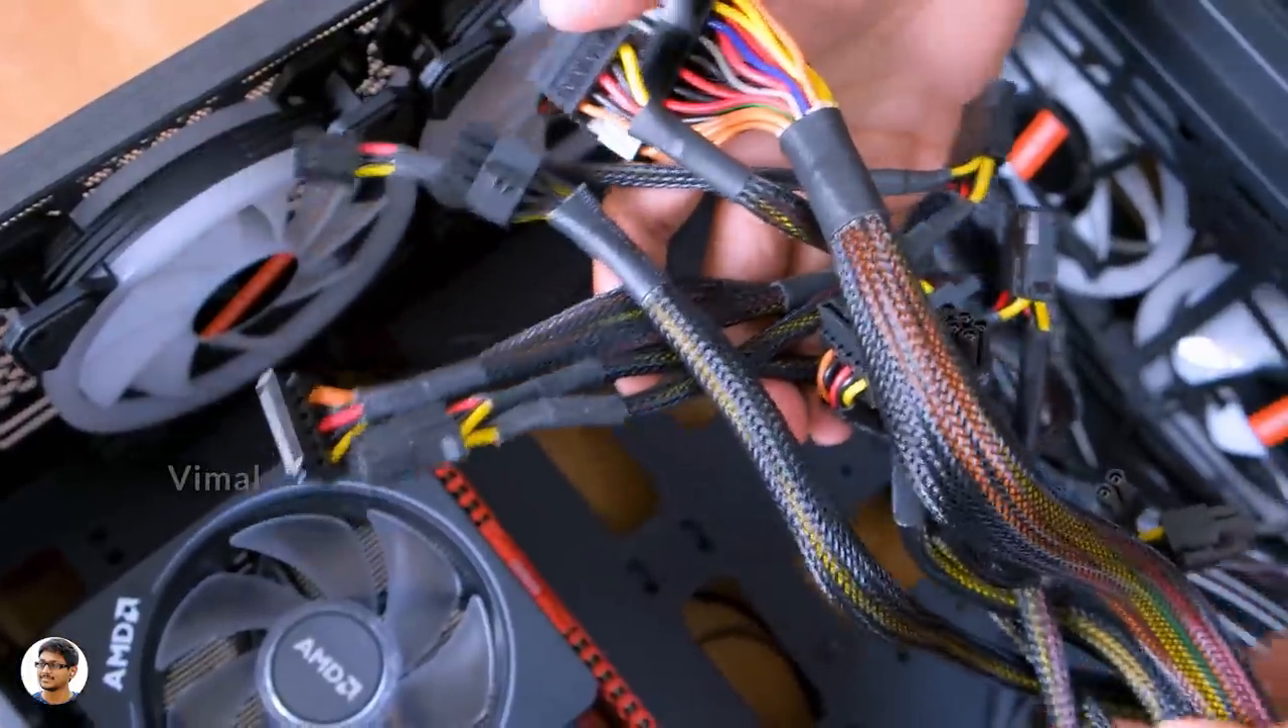Now all that is left to do is connect all the power supply cables to different components present in this cabinet.